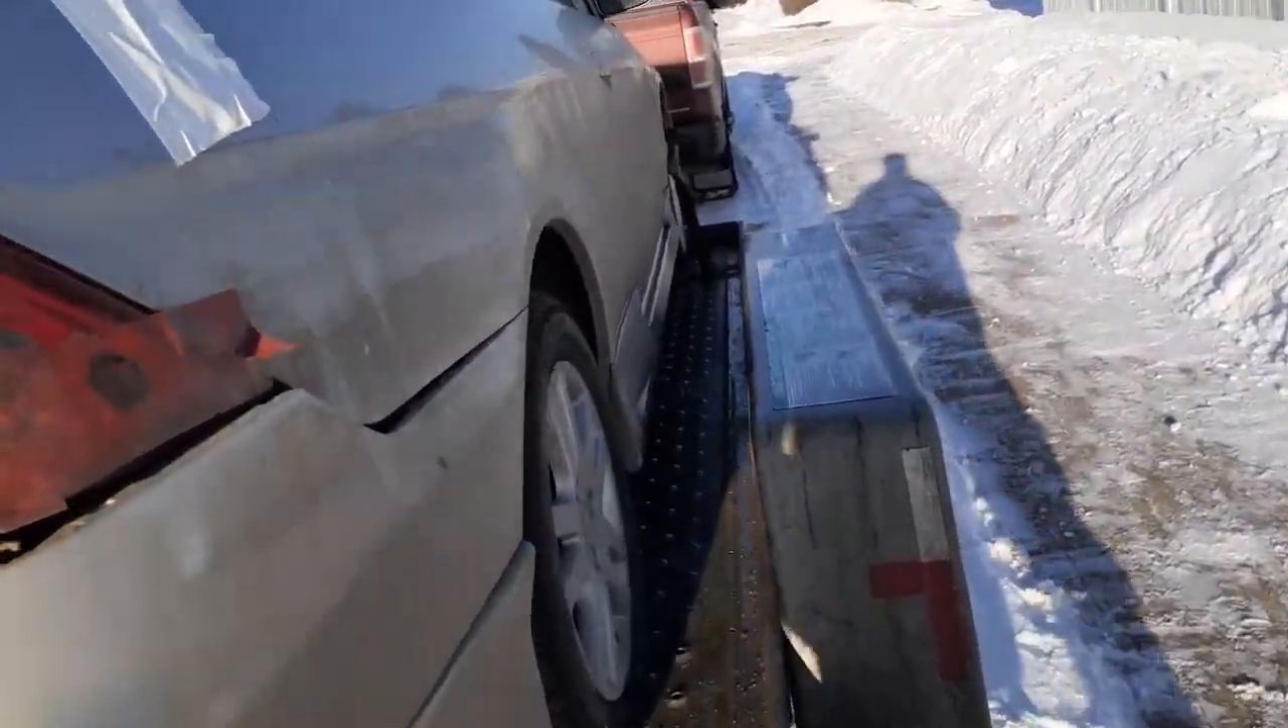Um, but other than that, like, you know, the bumper's pushed out here too.